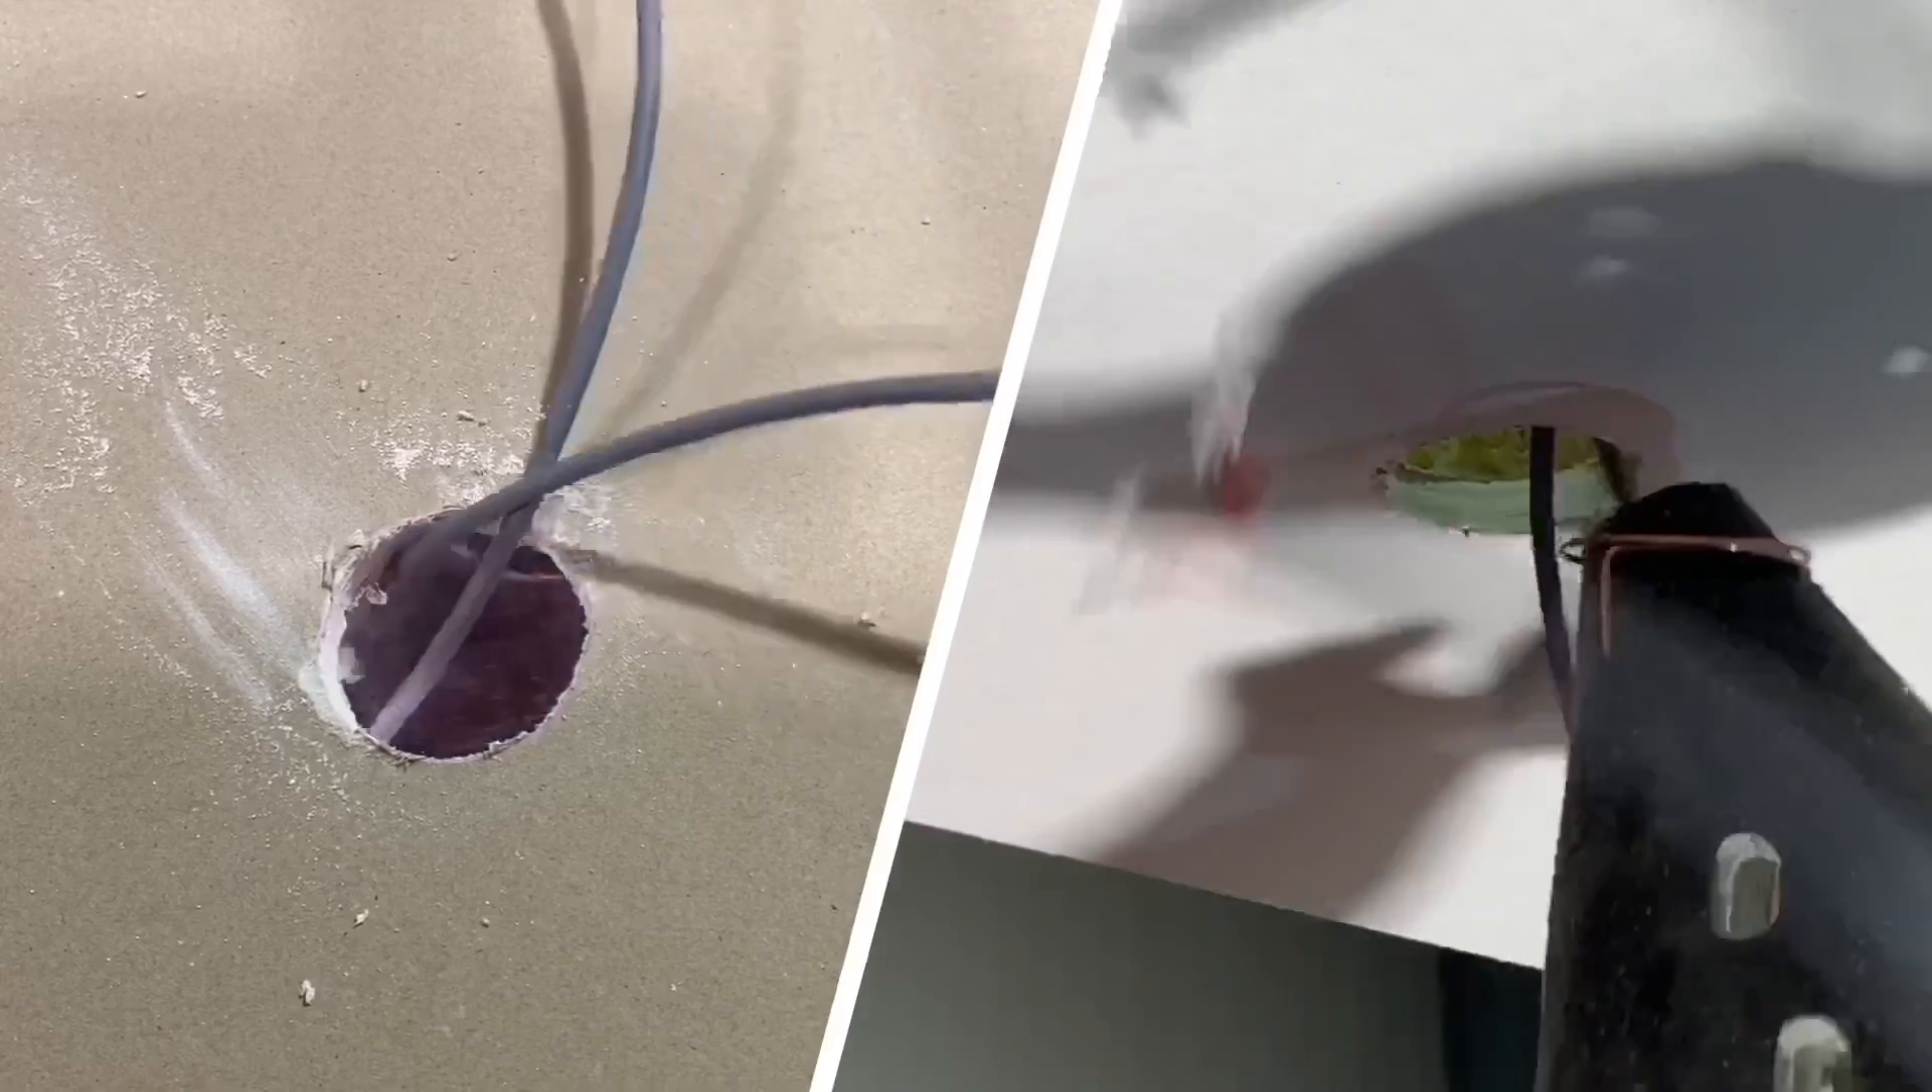I had my cables pass through one of the holes.